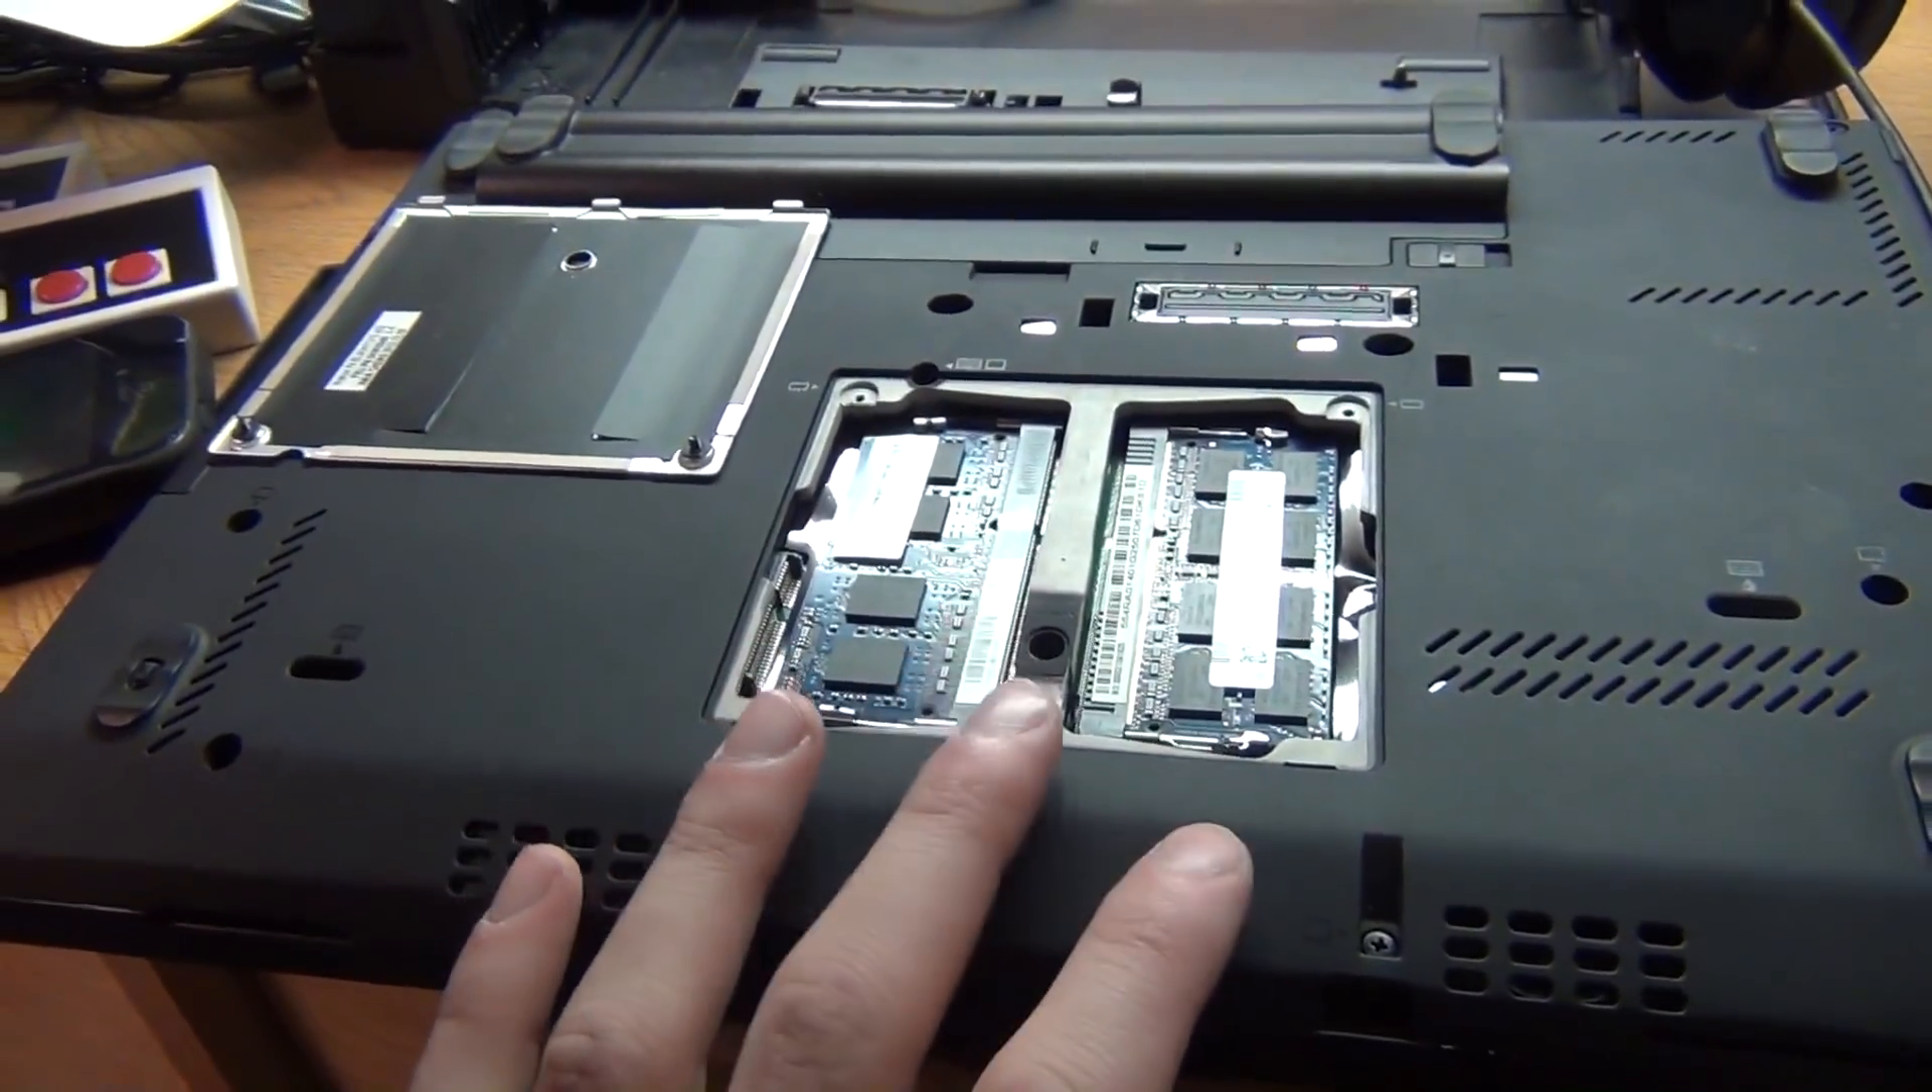Okay, so without any trouble really, now we have two four gigabyte sticks installed for a total of eight gigabytes.